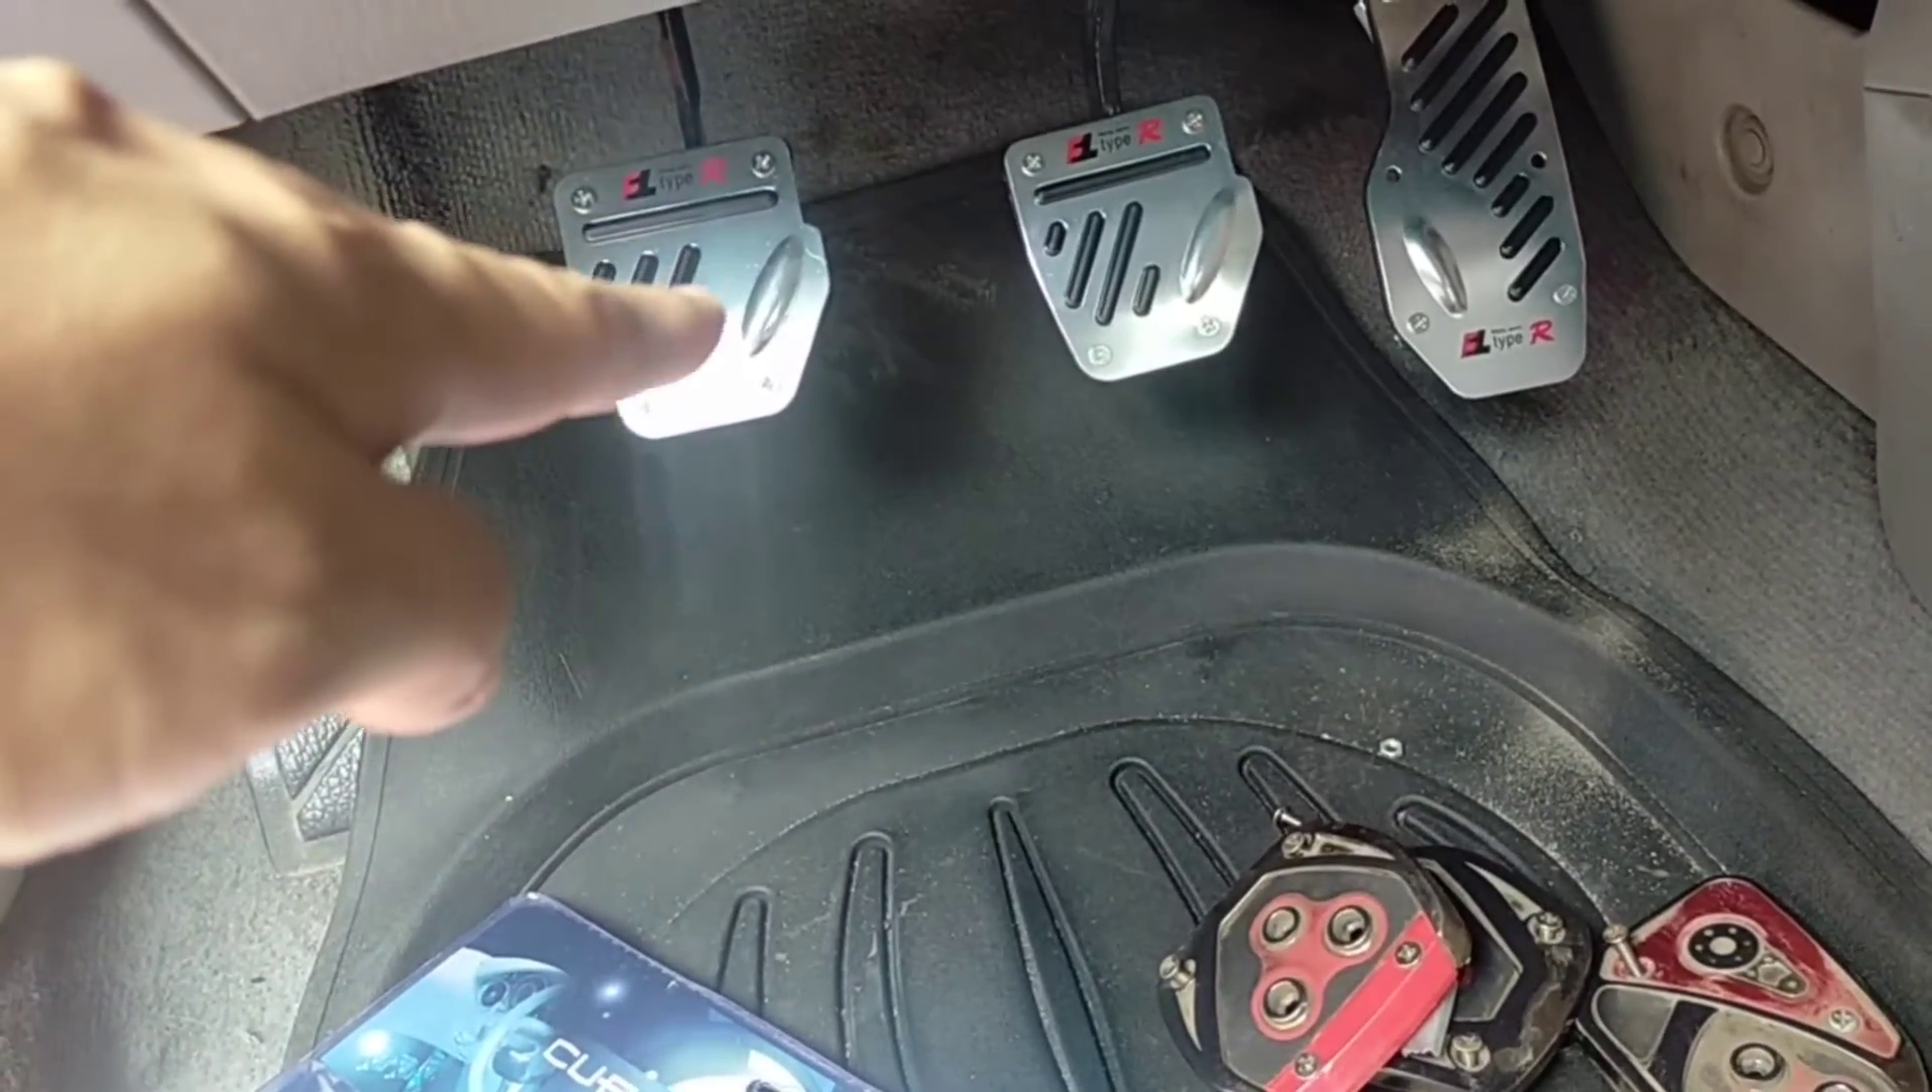So, ayun na mga Pafs Nakabit ko na yung pedal.